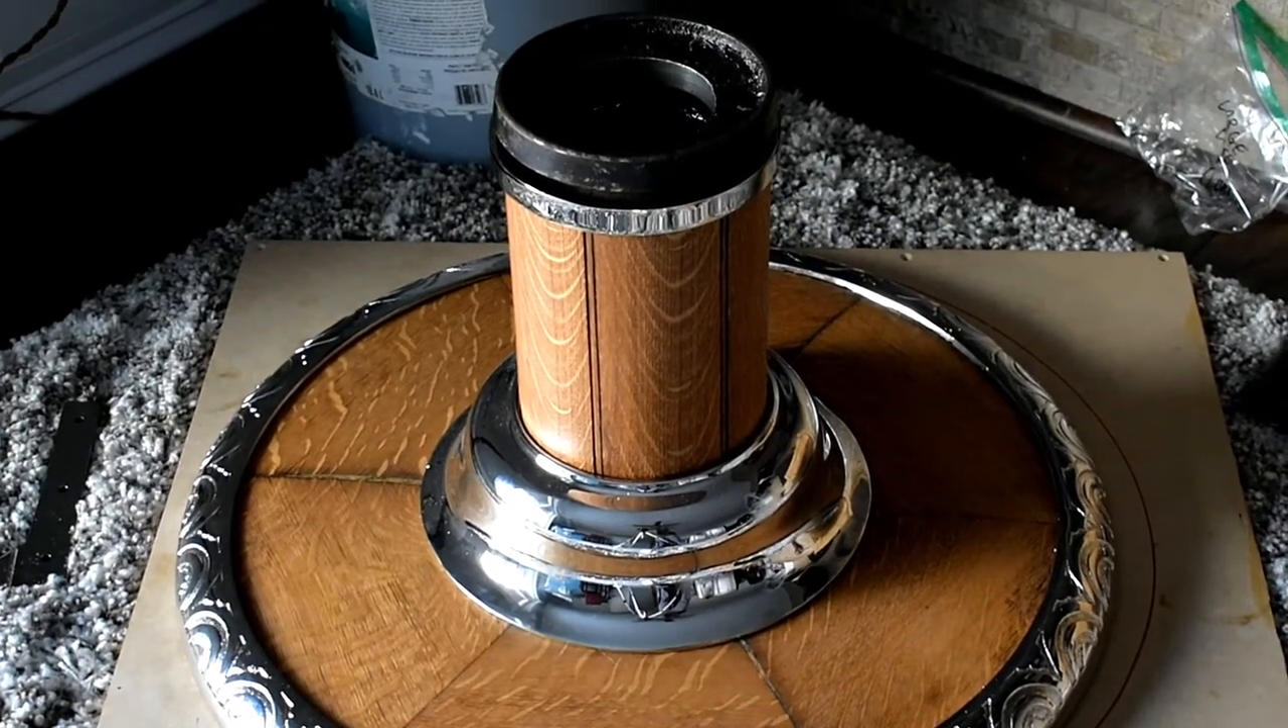I've got the wood refinished and I've got the the base for the hydraulic pump put back in.